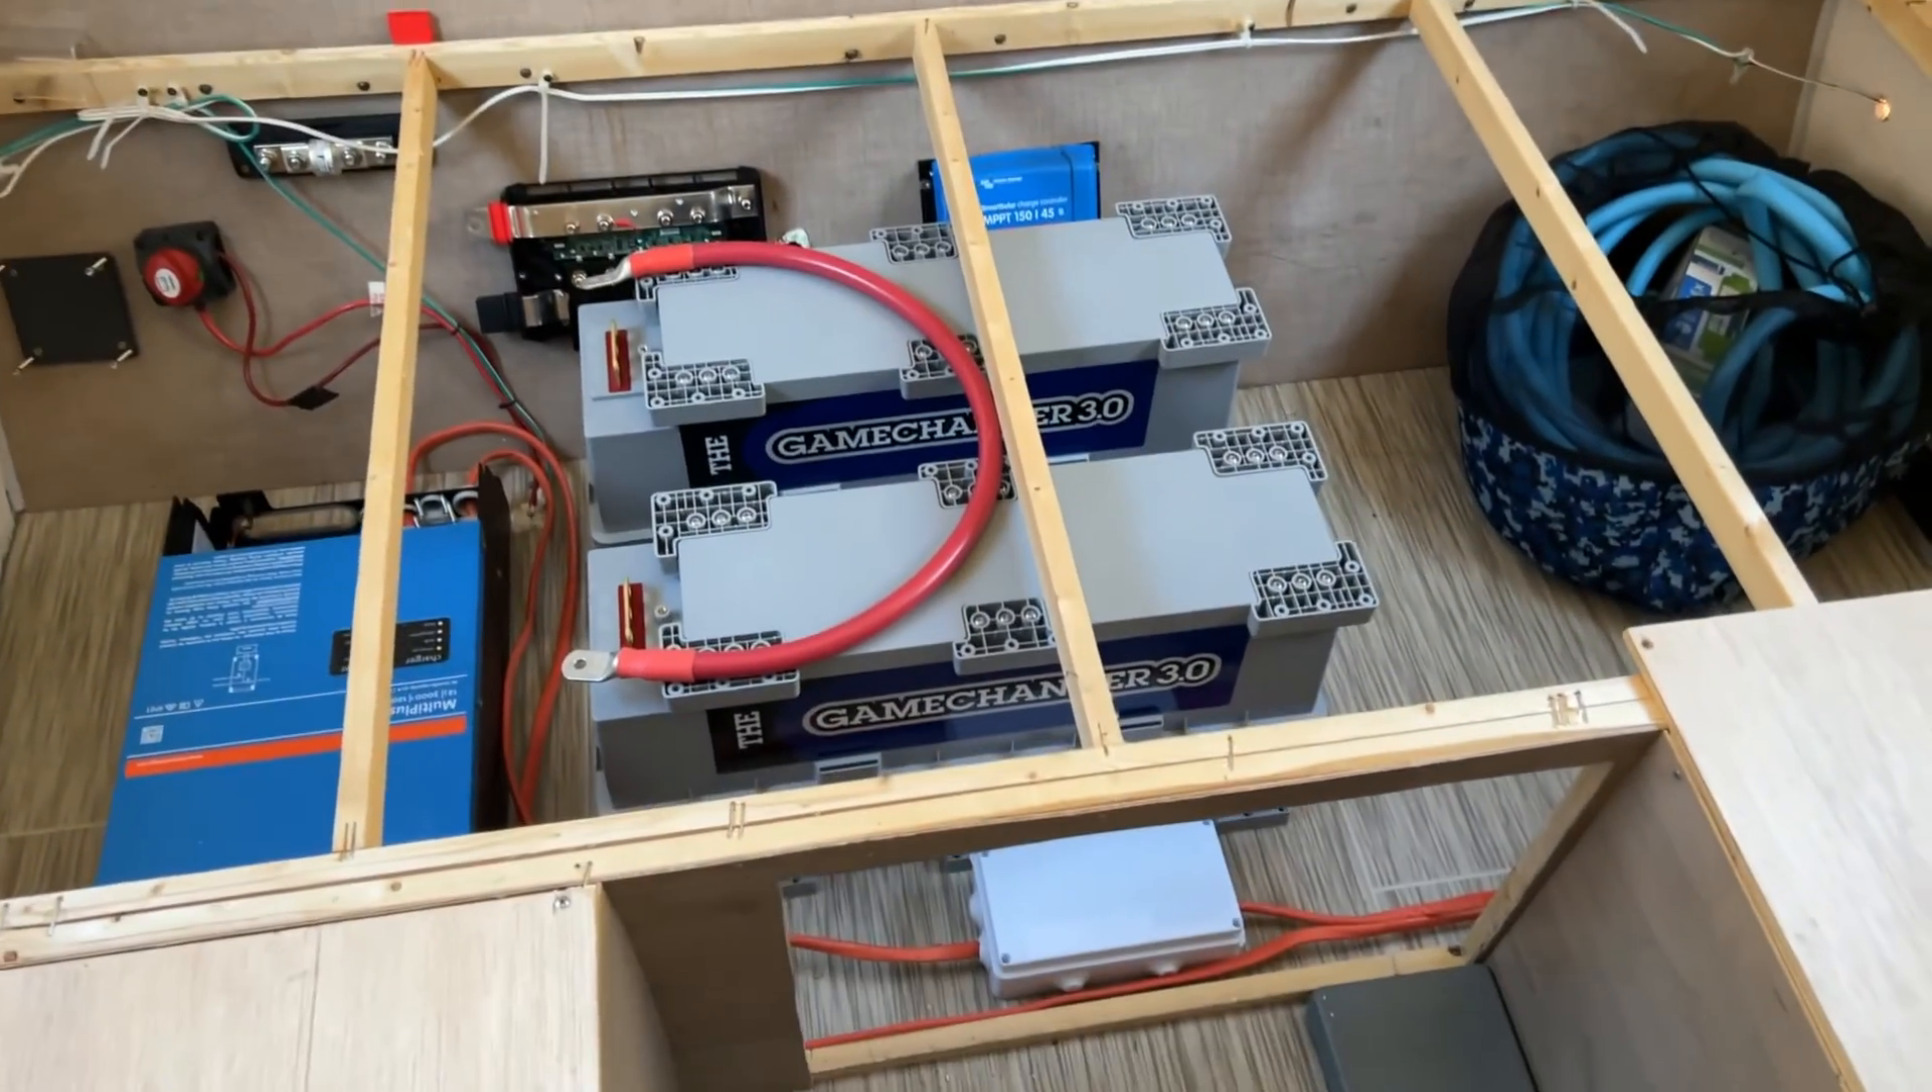Now we've got, uh, our battery packs in place. Got our batteries there. We got the inverter.